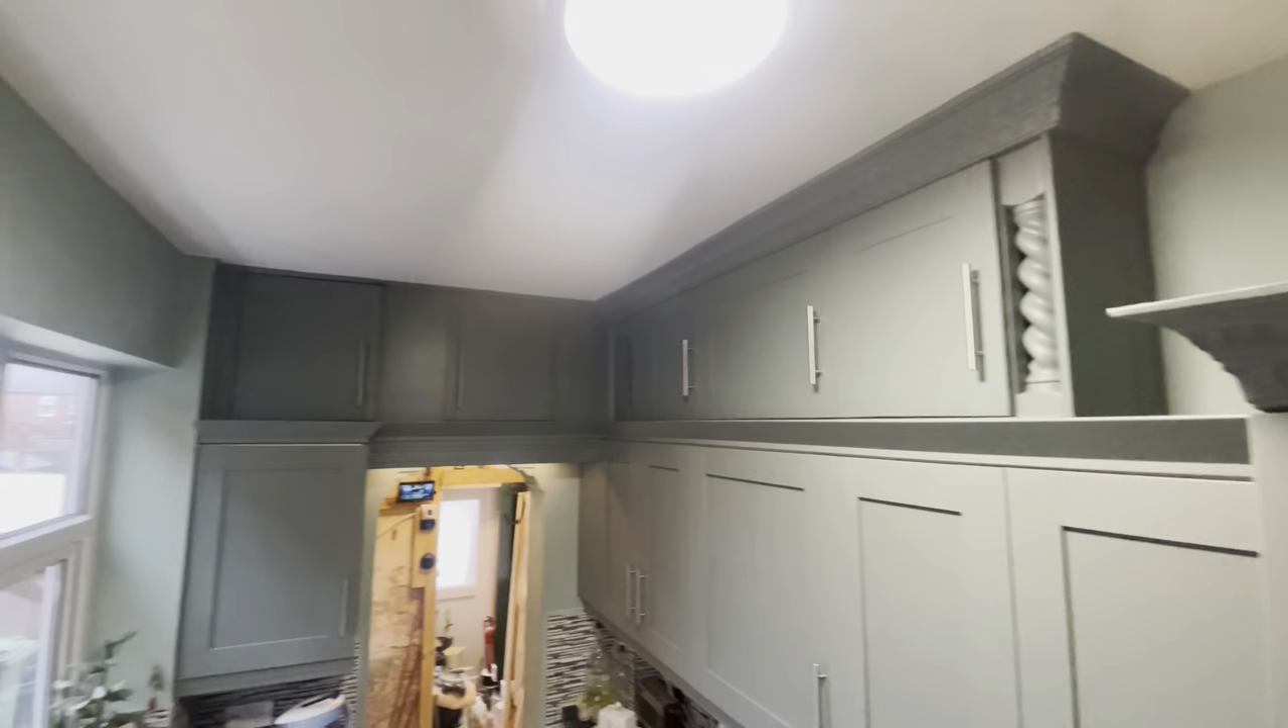Well there's the cupboard all finished now handles on painted.